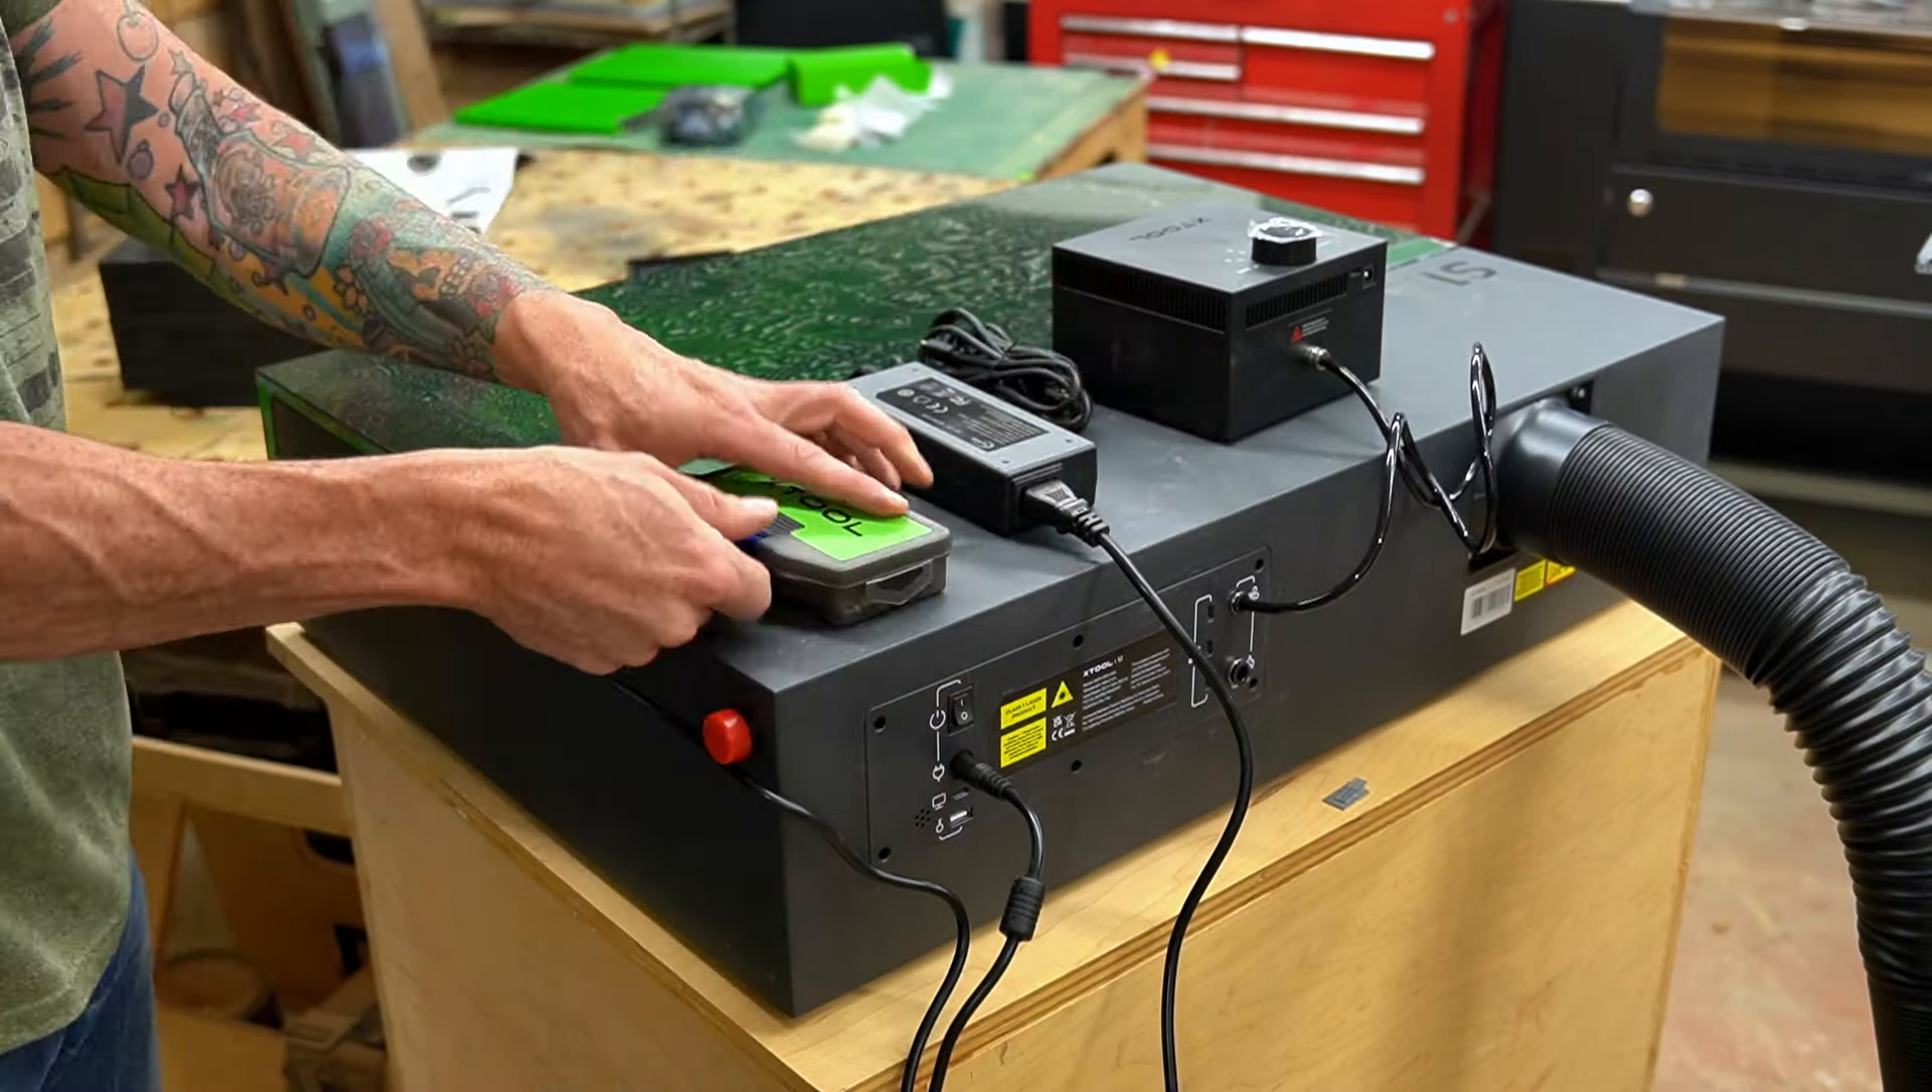So now we have our power supply plugged into the laser and we have our air assist a unit plugged in as well.